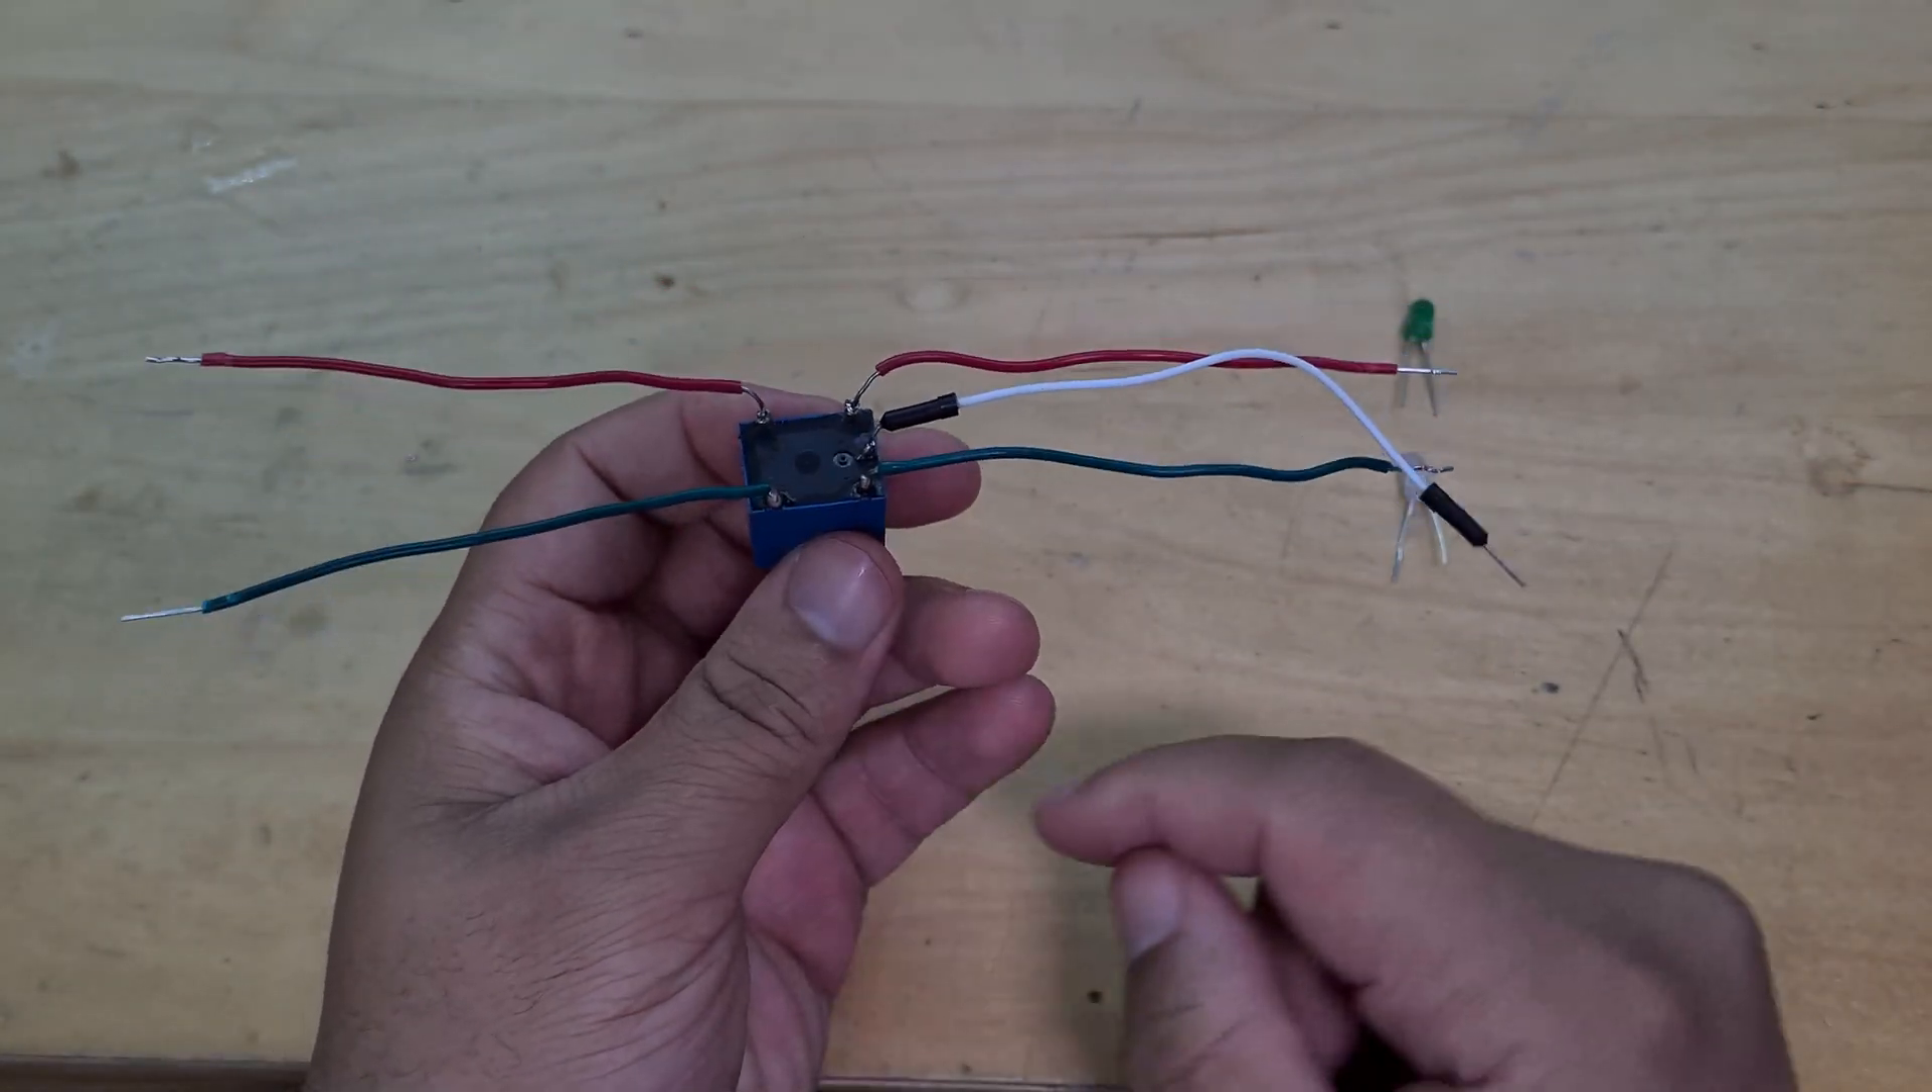Right all right so now i've done away with all of the extra wires and i've just soldered on just some extensions basically onto the relay.